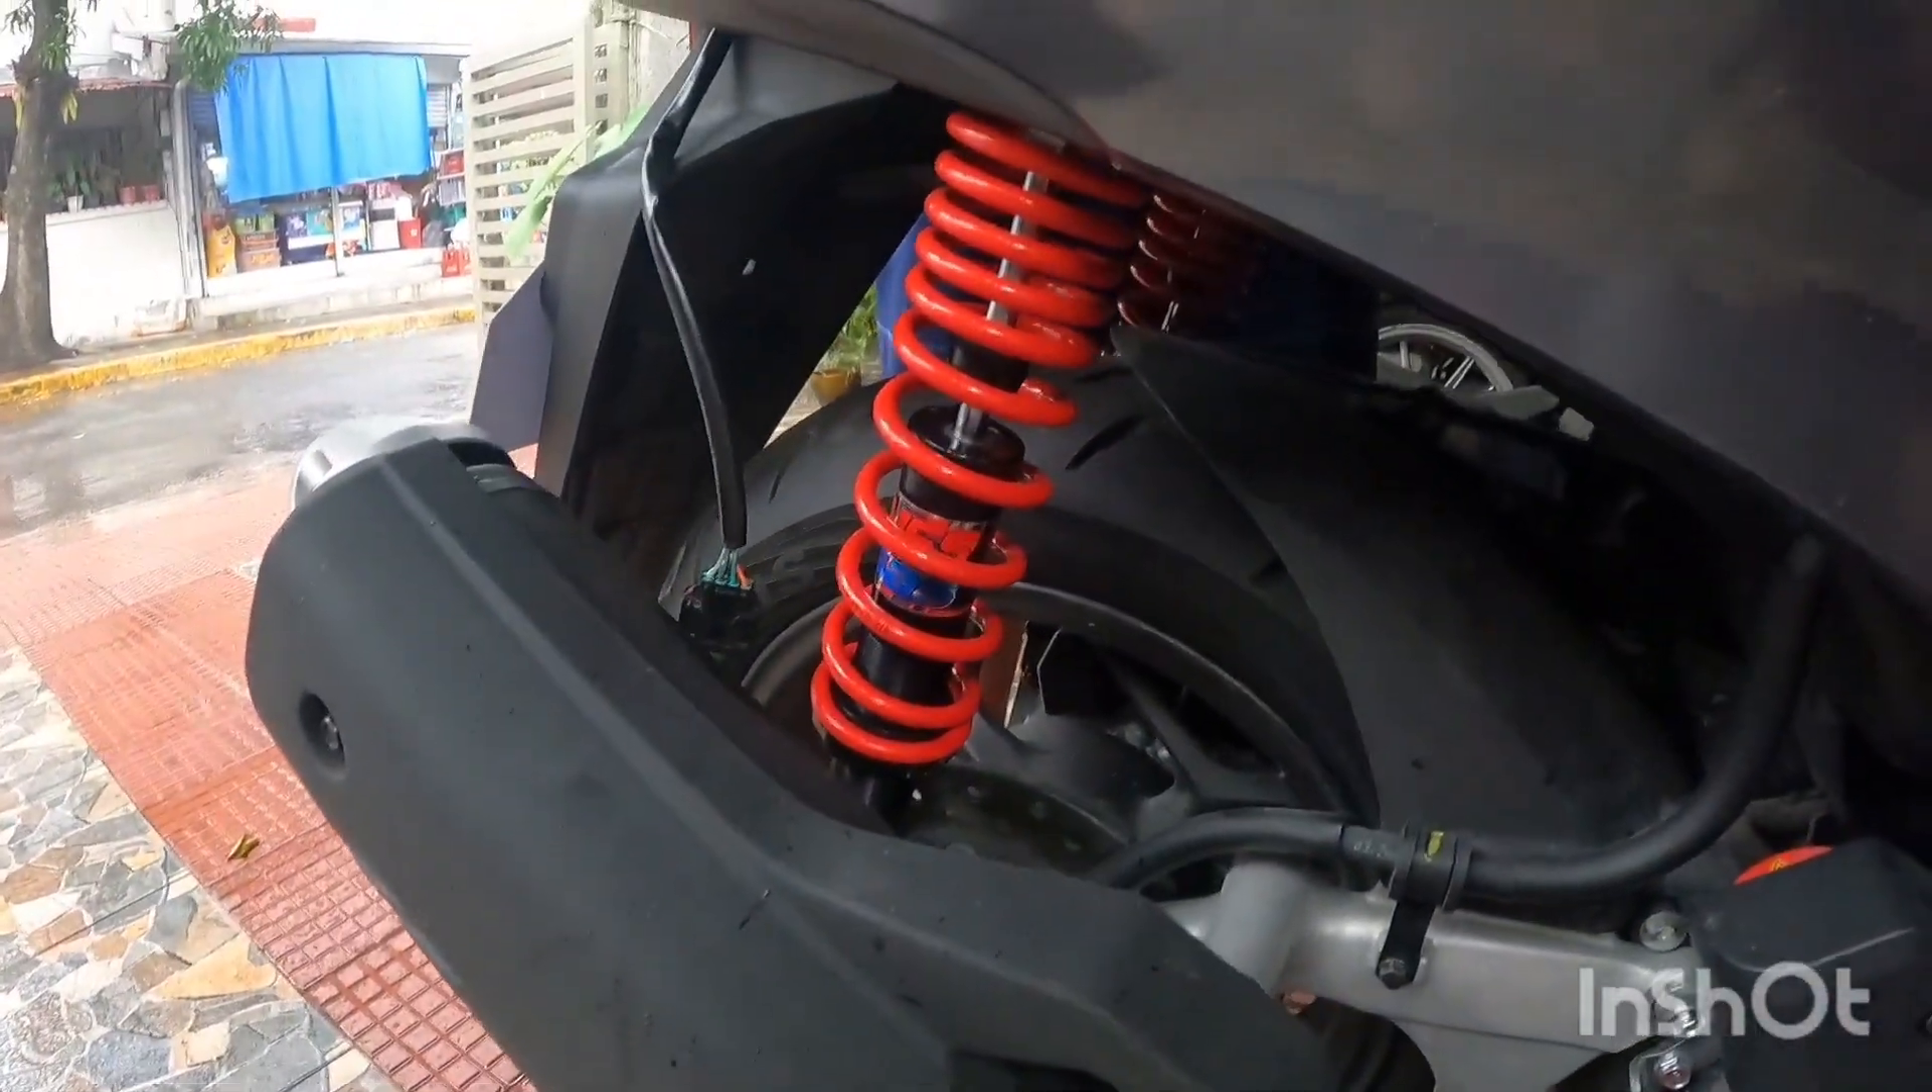Ayan nakabit na yung shock natin no.